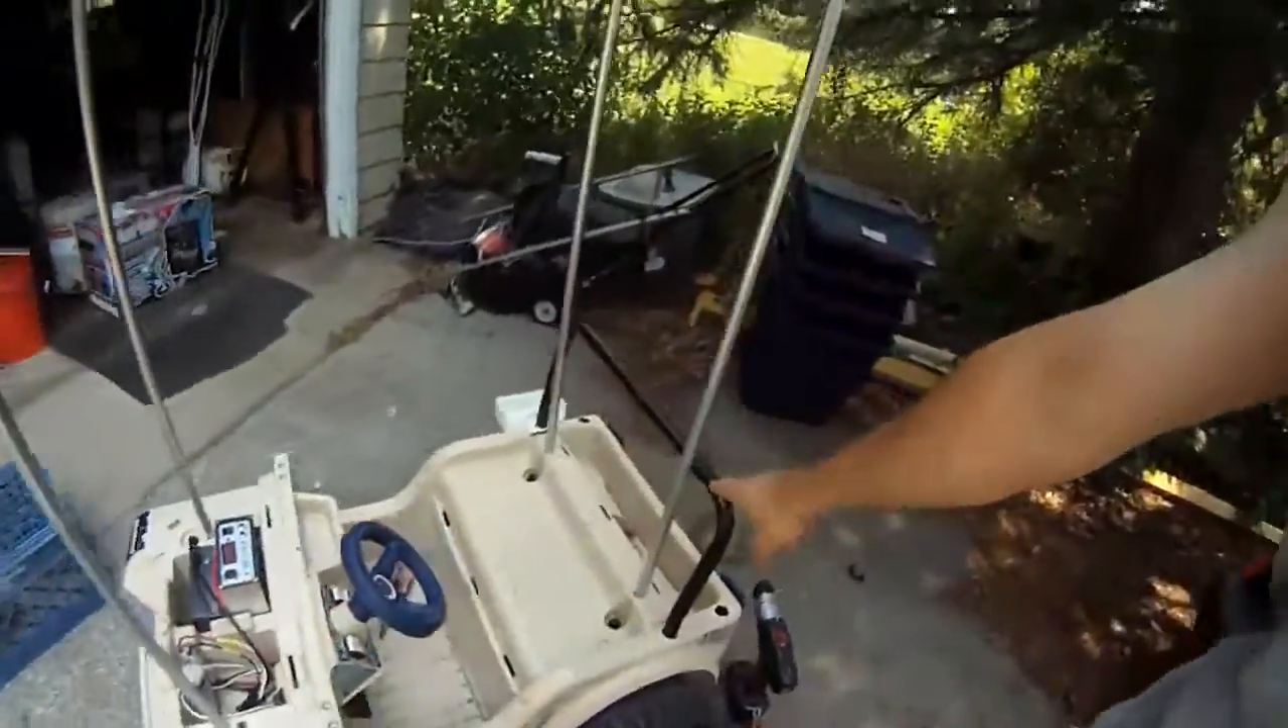This is what it looks like with the conduit coming up out of the Jeep.